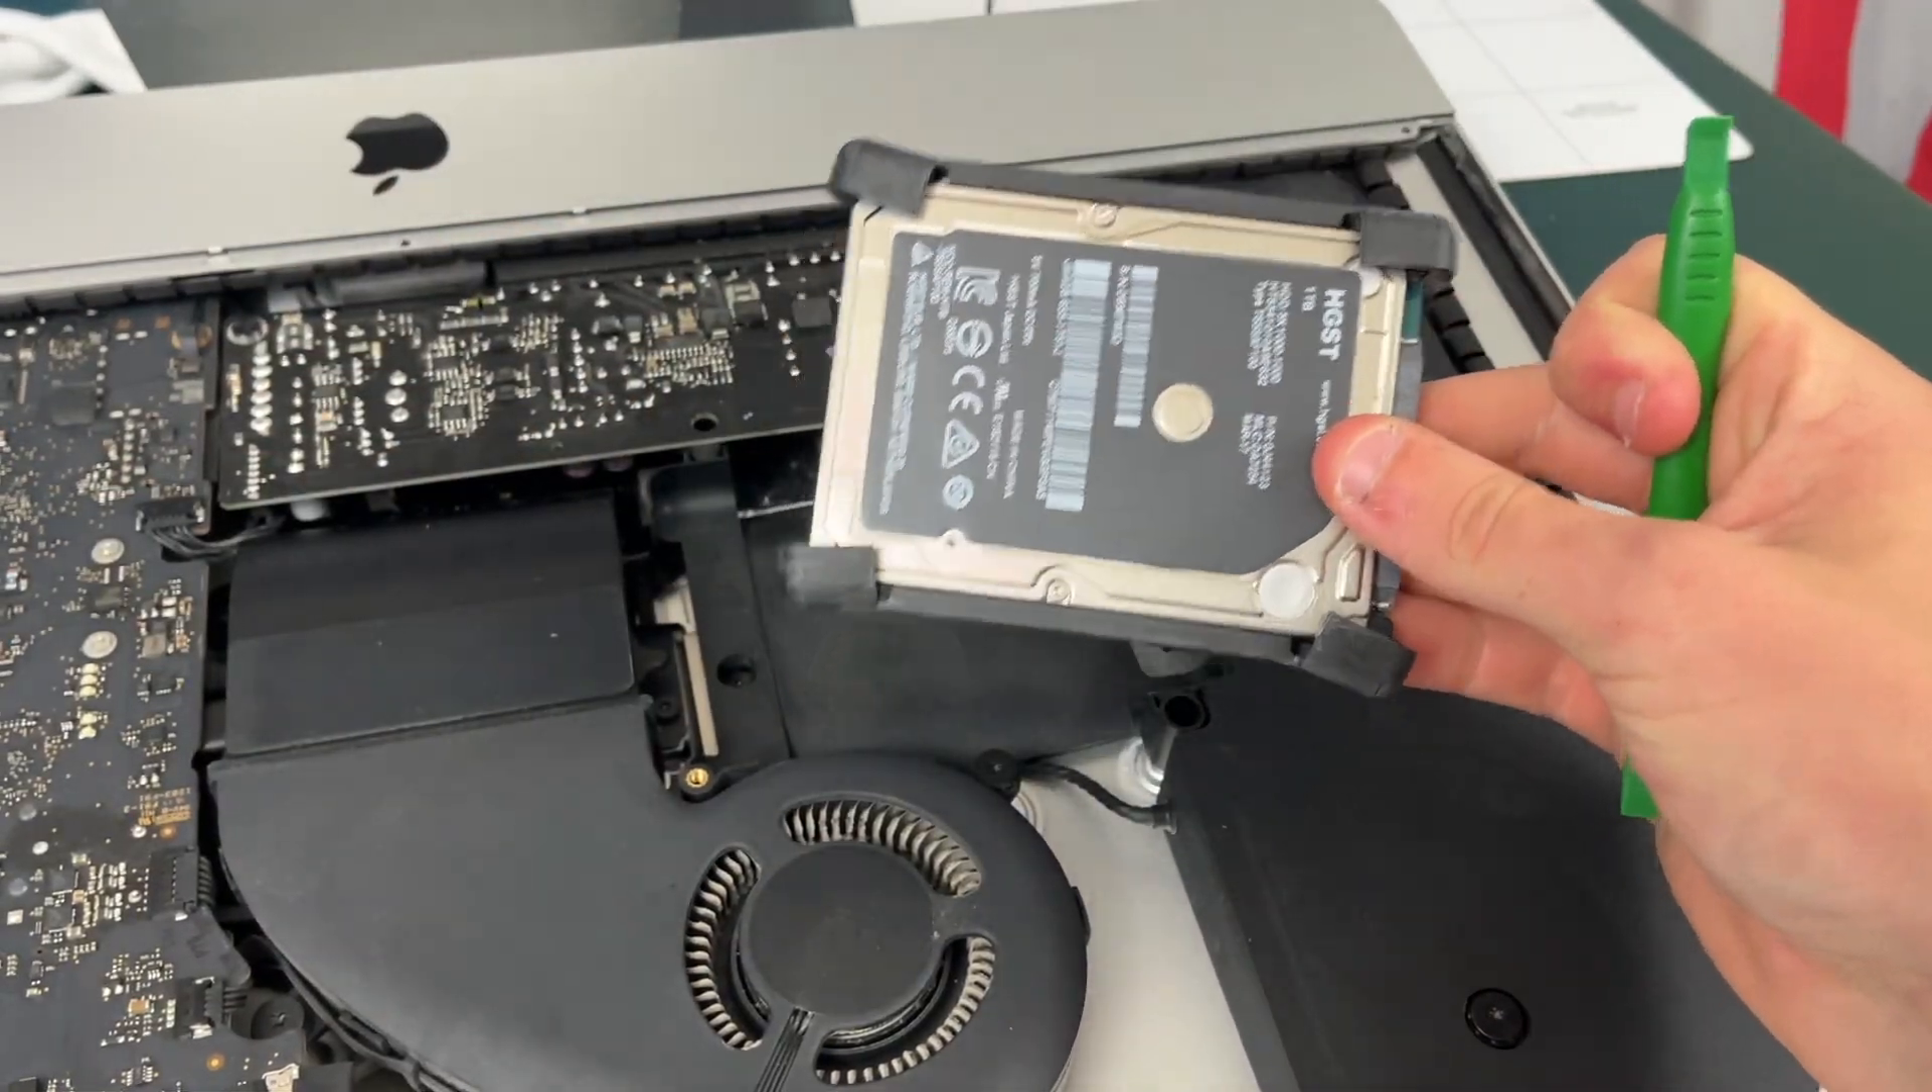You should be able to pop the SATA cable out especially if you use a little pry tool and there you go your hard drive has been removed.